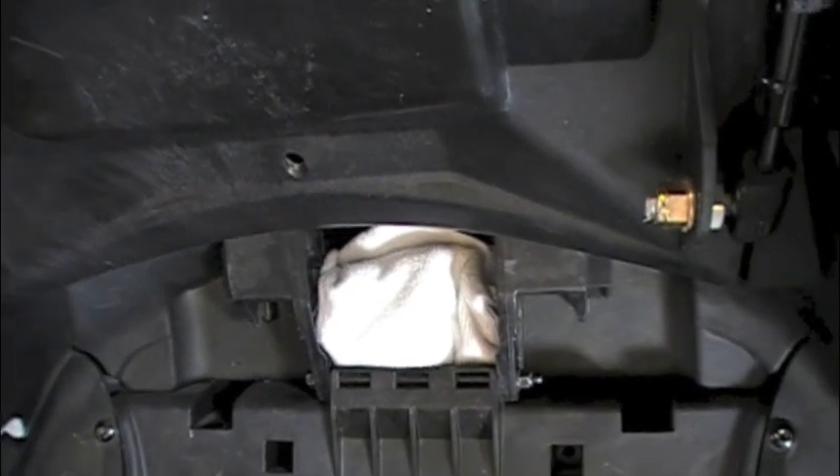What we're showing you here we've actually got the seat removed already and we're stuffing the rag into the place we call Never Never Land.